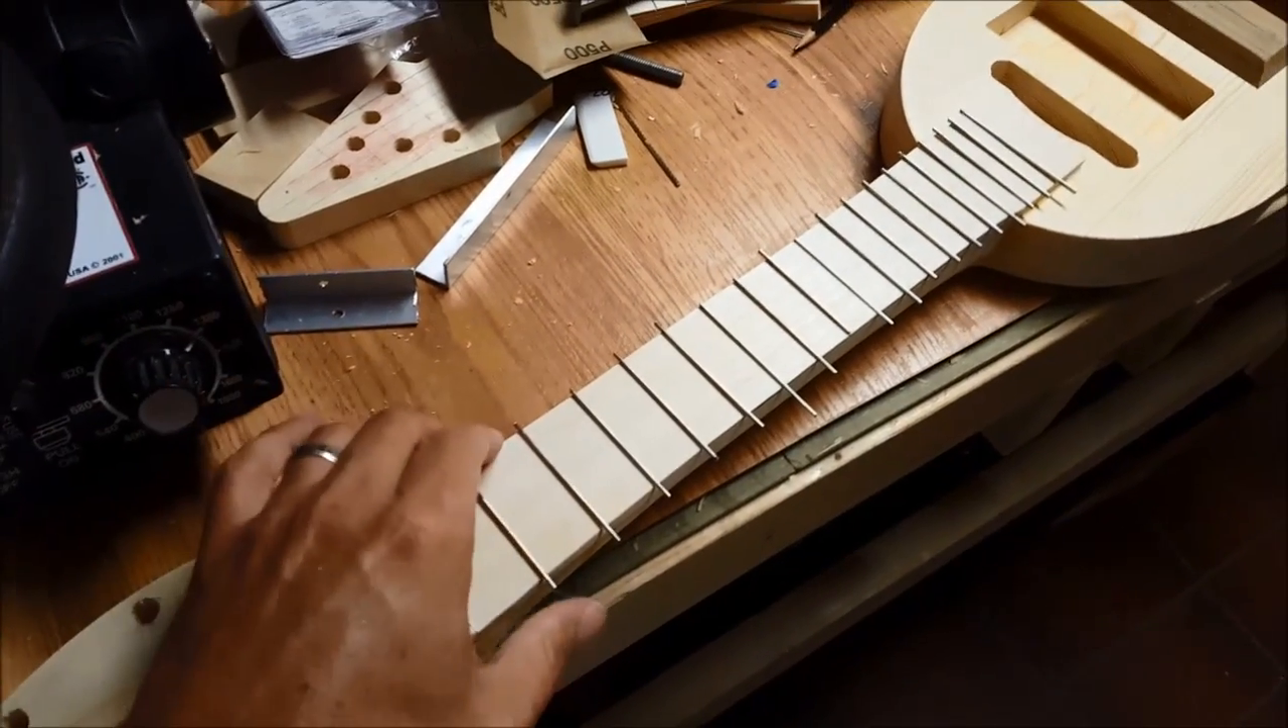We've got our frets cut. We need to glue these in and then trim them up.